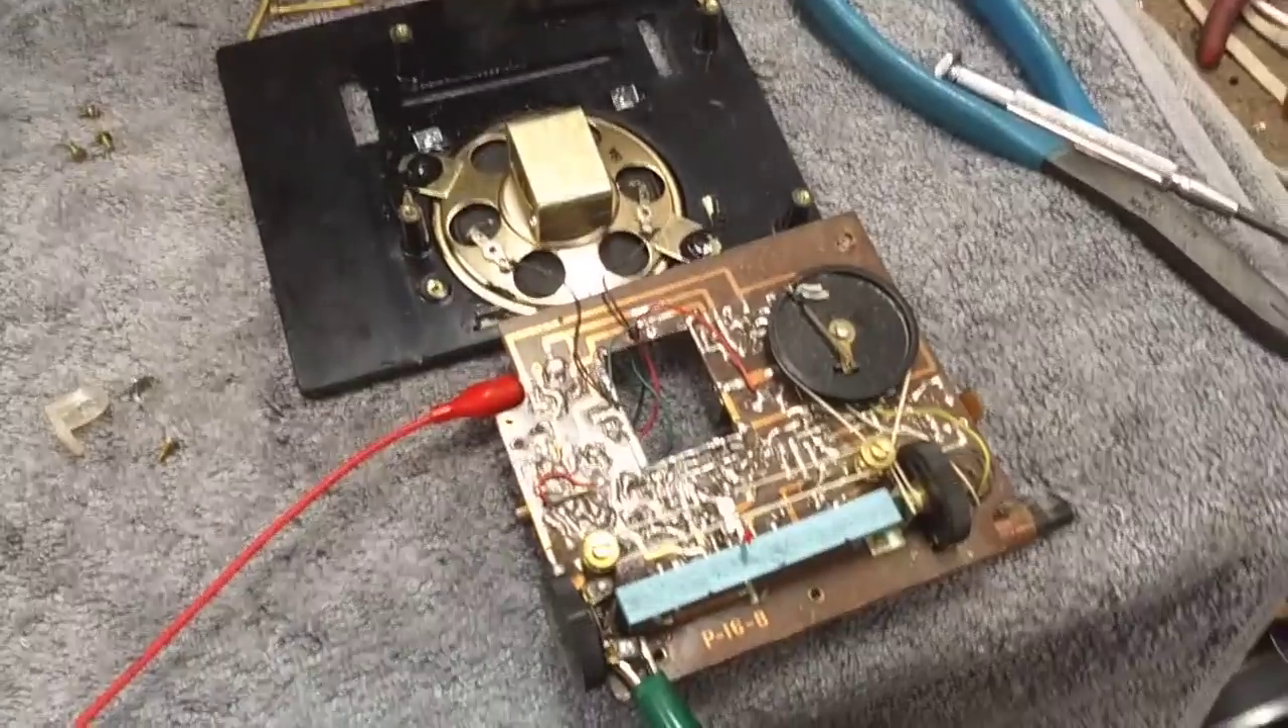Alright, so we've got our power connected directly here.